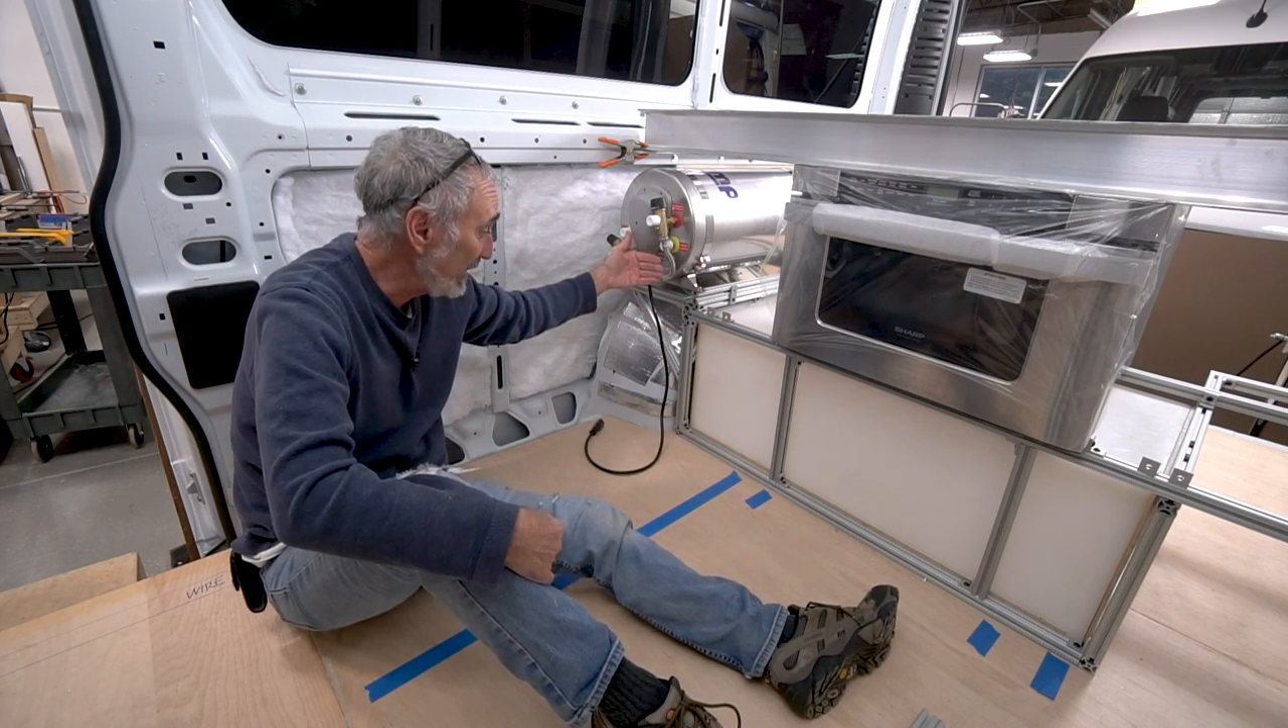Now, as you can see, this water heater is protruding beyond the wall or the bulkhead.